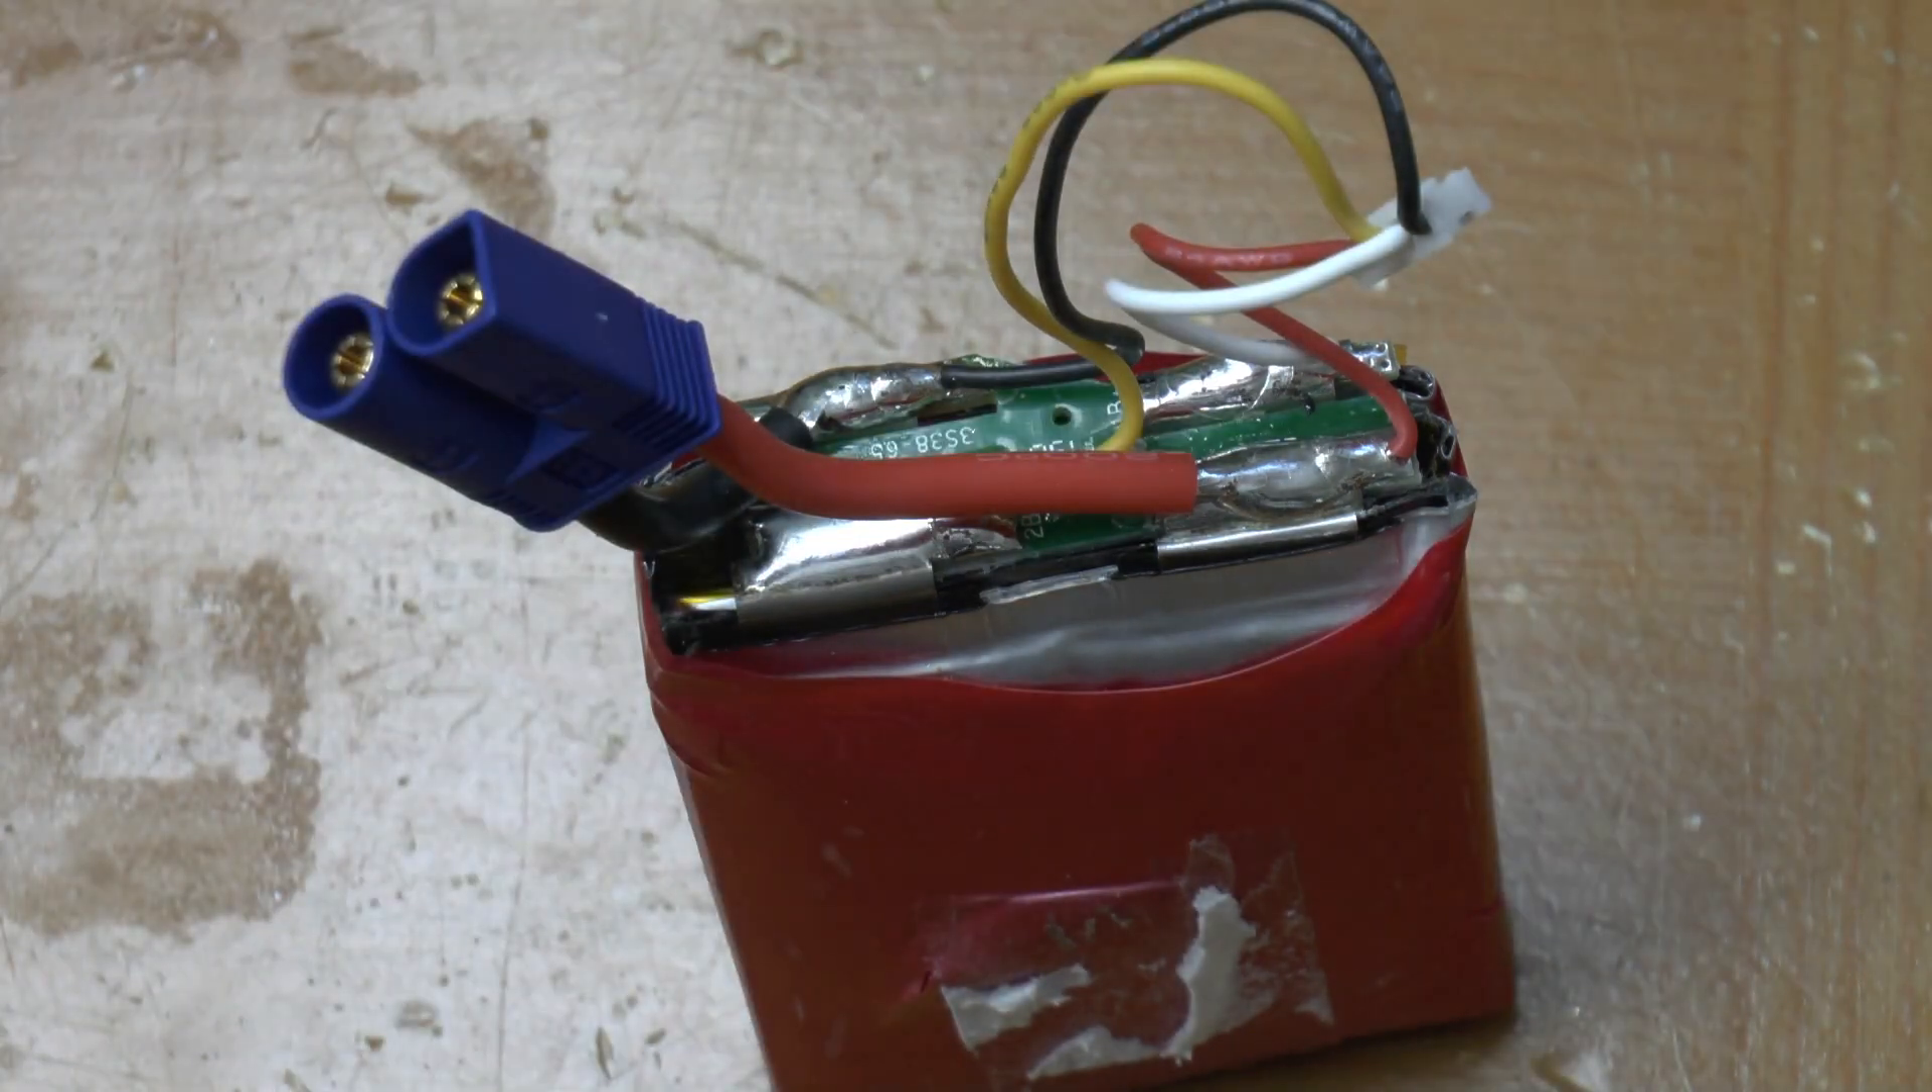With the end wrapper off you can see that the cells are actually connected with a circuit board and your balance cable then connects in between.